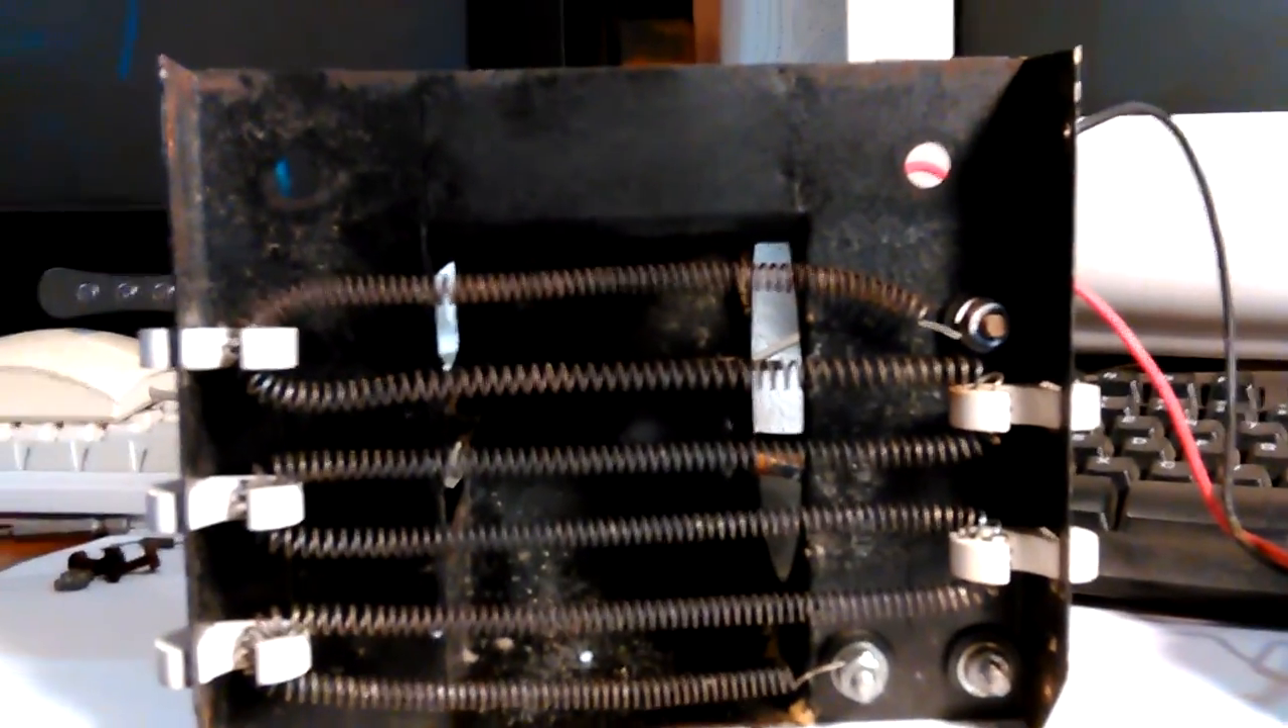This is the old one that I haven't taken the heating elements off of or anything.